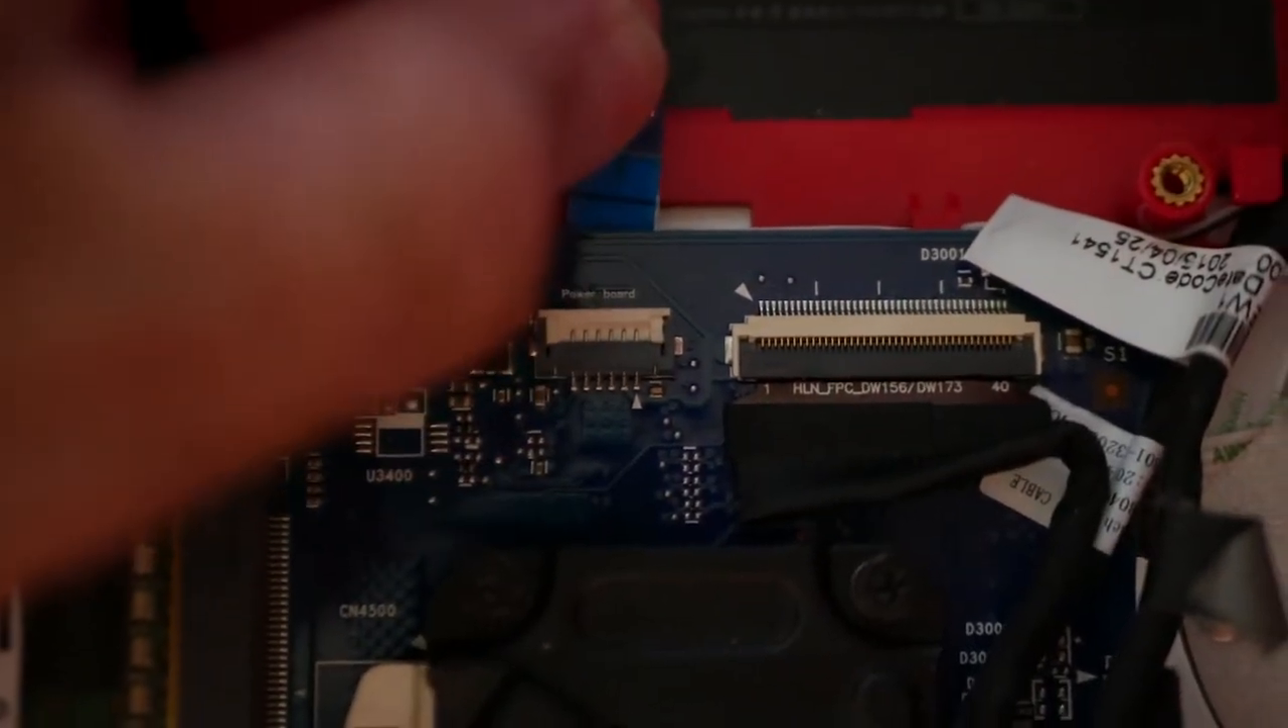Look down here do you see this do you see this uh mb tab and power board socket yeah those two things right there they're supposed to be together this was stuck underneath the board.